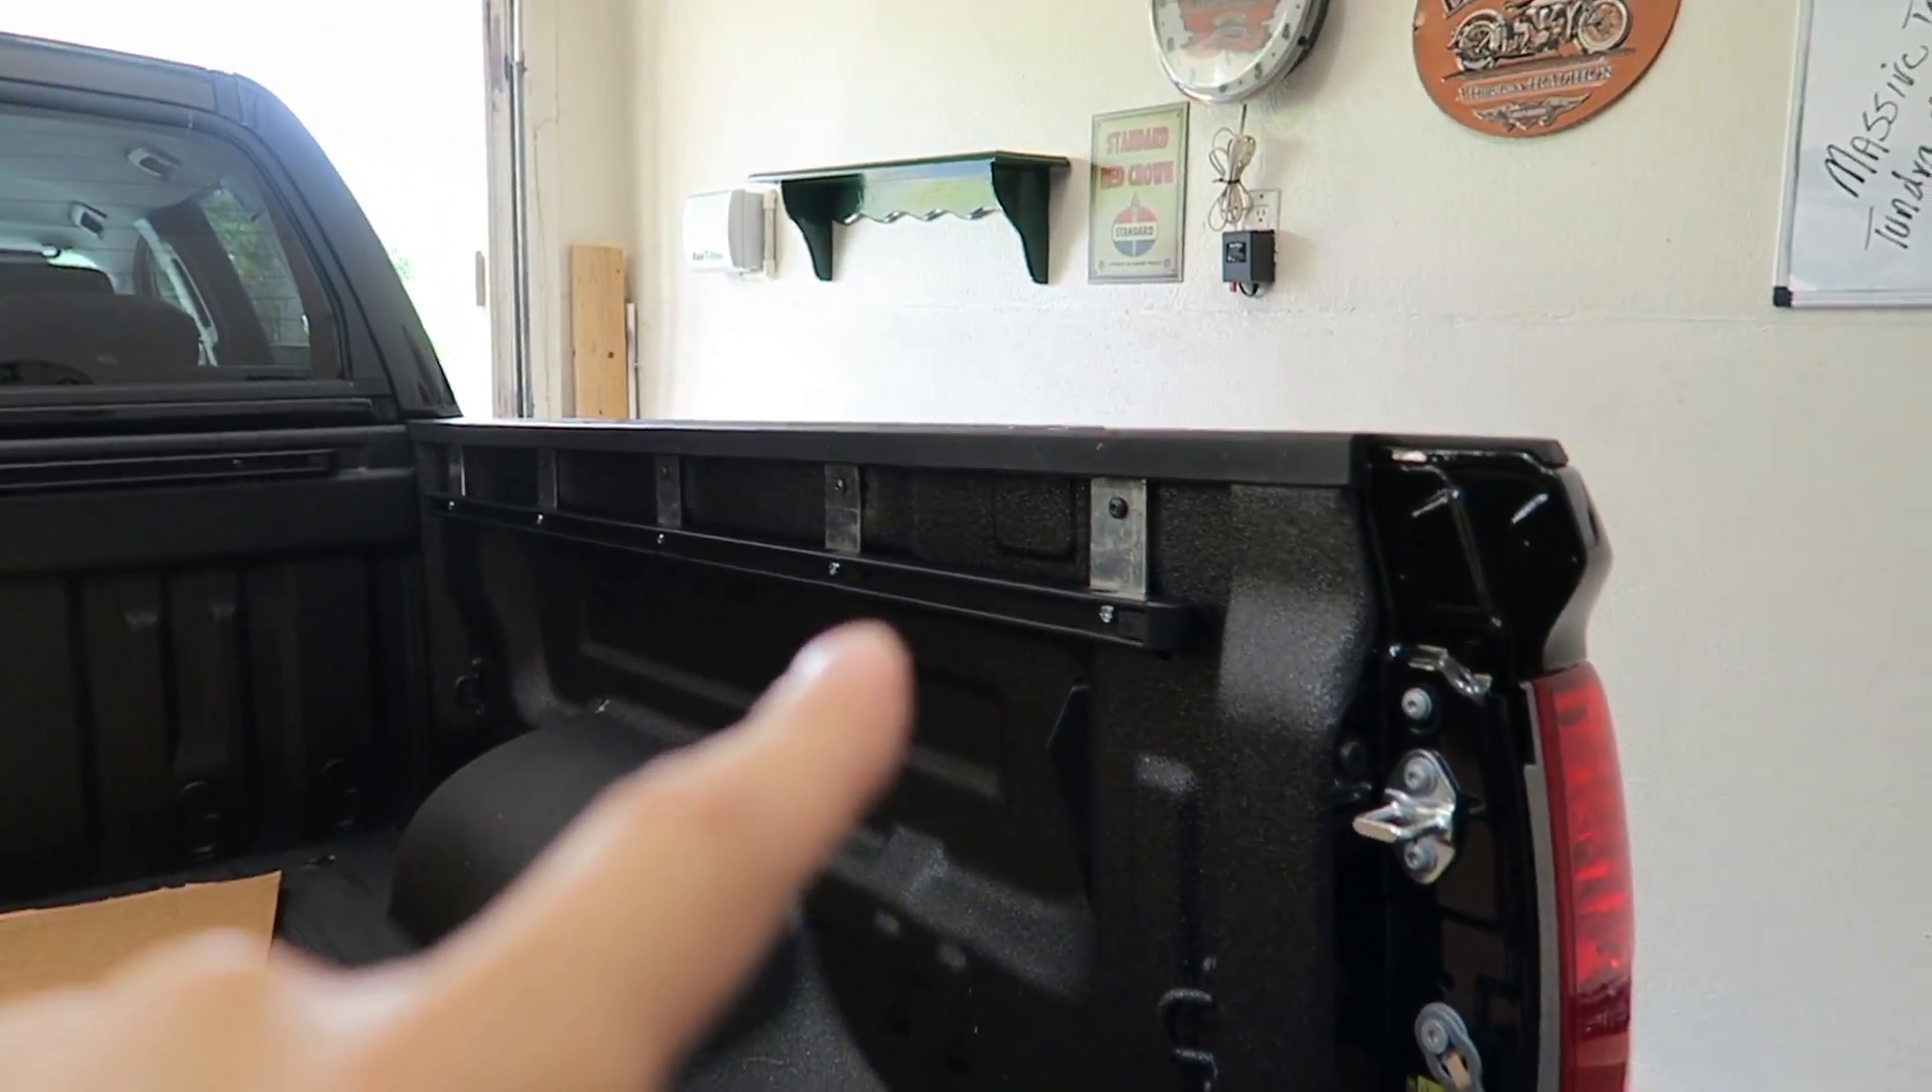All right, I've got all the rails put back on with the brackets that came with the kit.